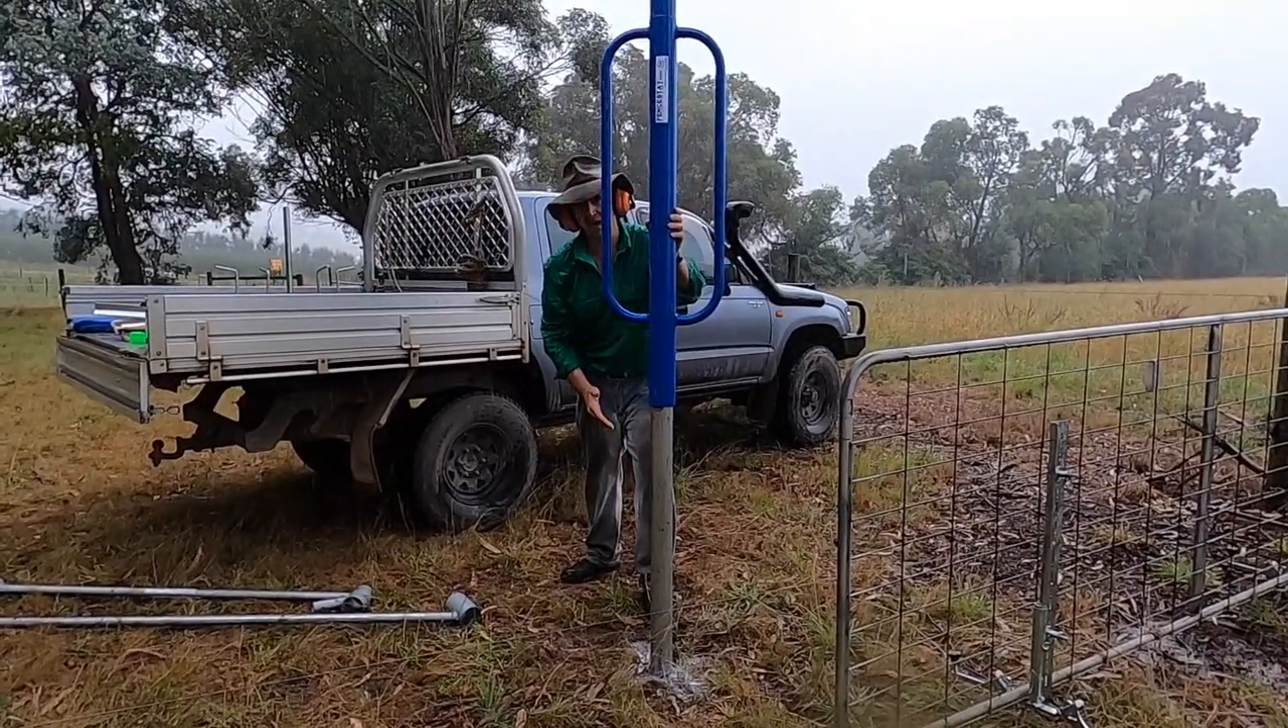I've got the fence stay steel post driver all set up. My post is in place.